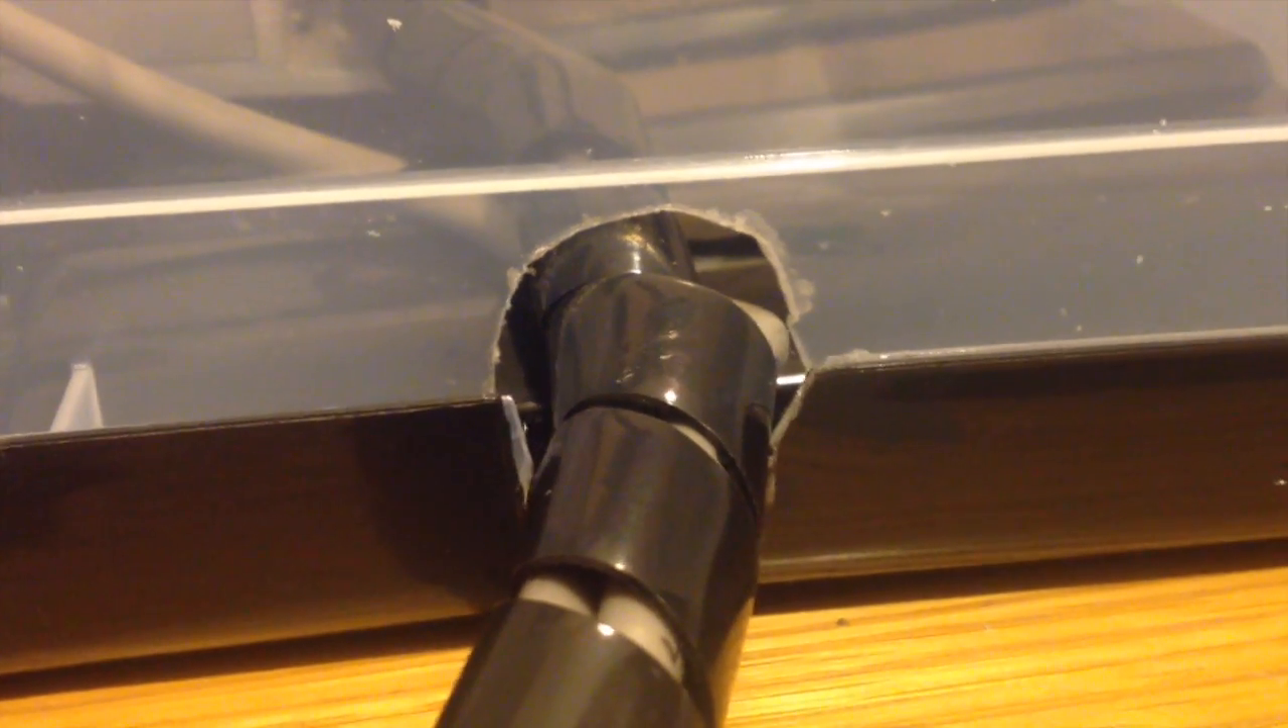So I've cut the hole out and I've just tidied the edges off with the heat gun and I've made a cut in the lid to match the cut in the box. The cable fits in there perfectly.